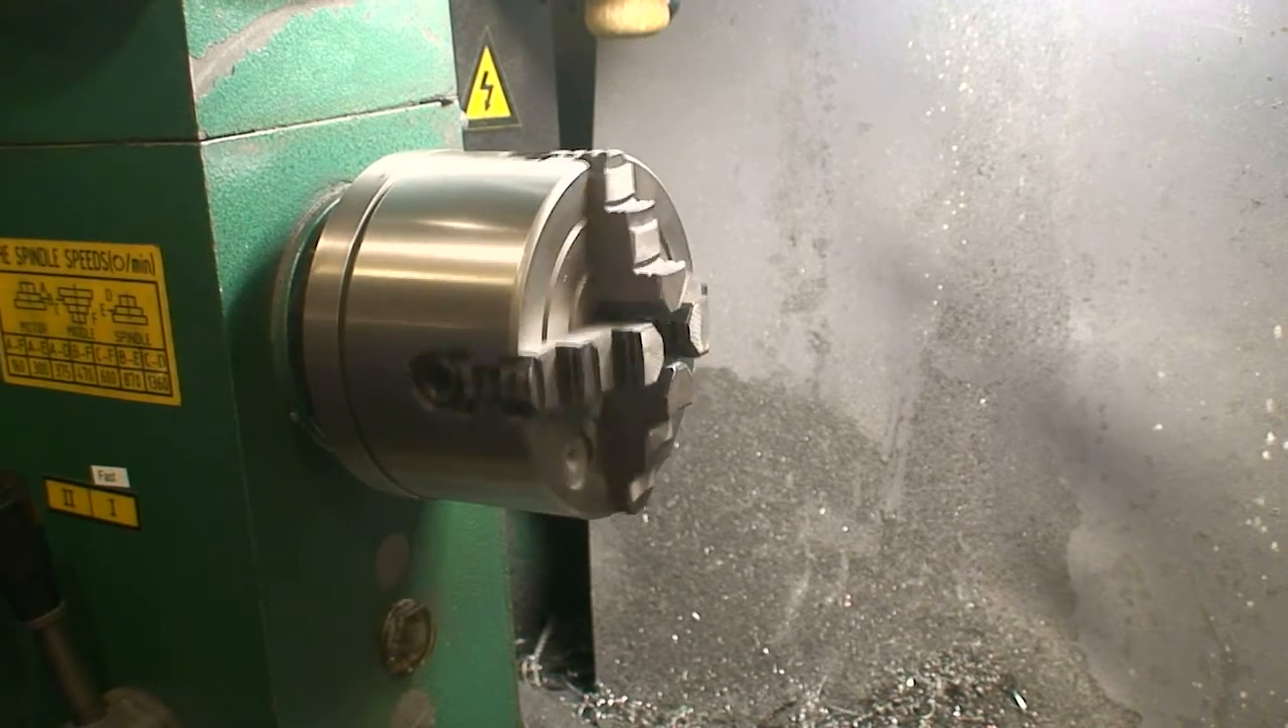And there we have it, beautifully mounted 4-jaw chuck, 3 inch, on my G415 lathe.